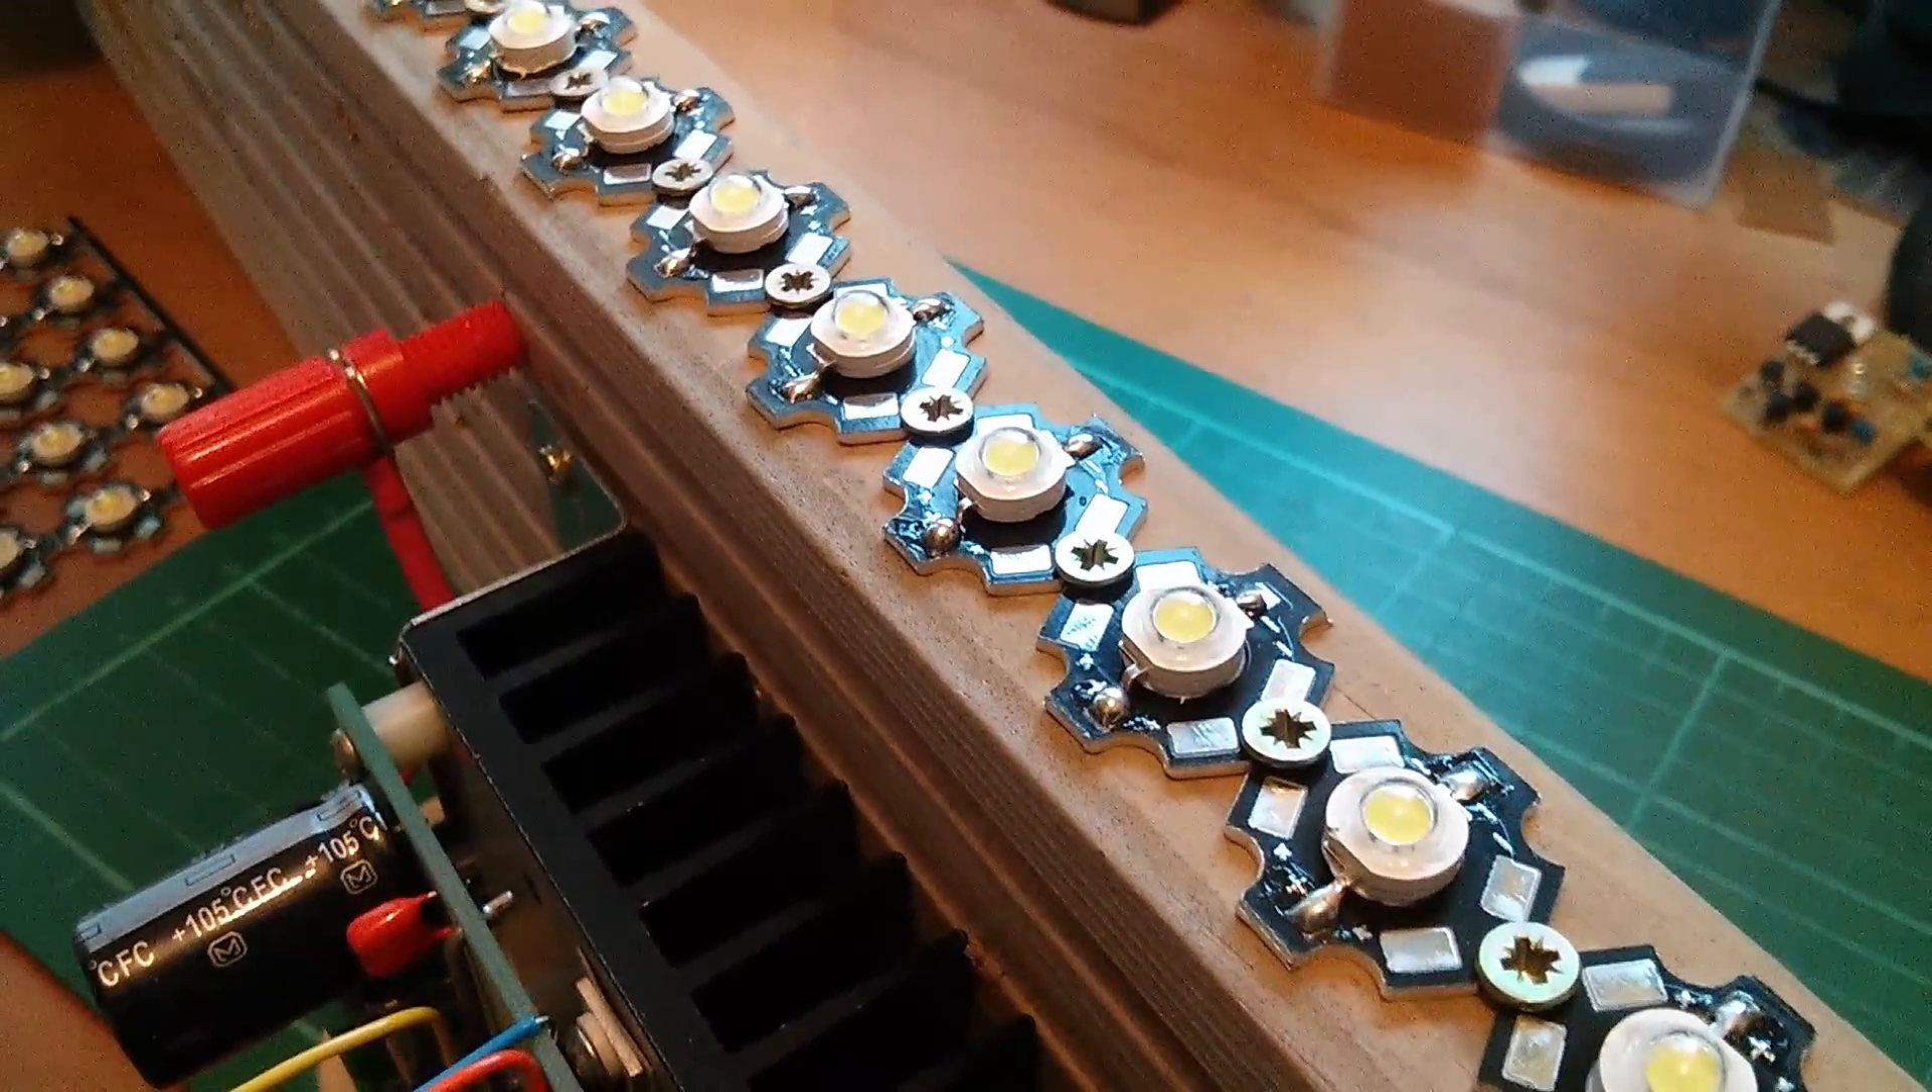And to keep the number of screws to a minimum I've put a screw between each pair of 3 Watt LEDs.